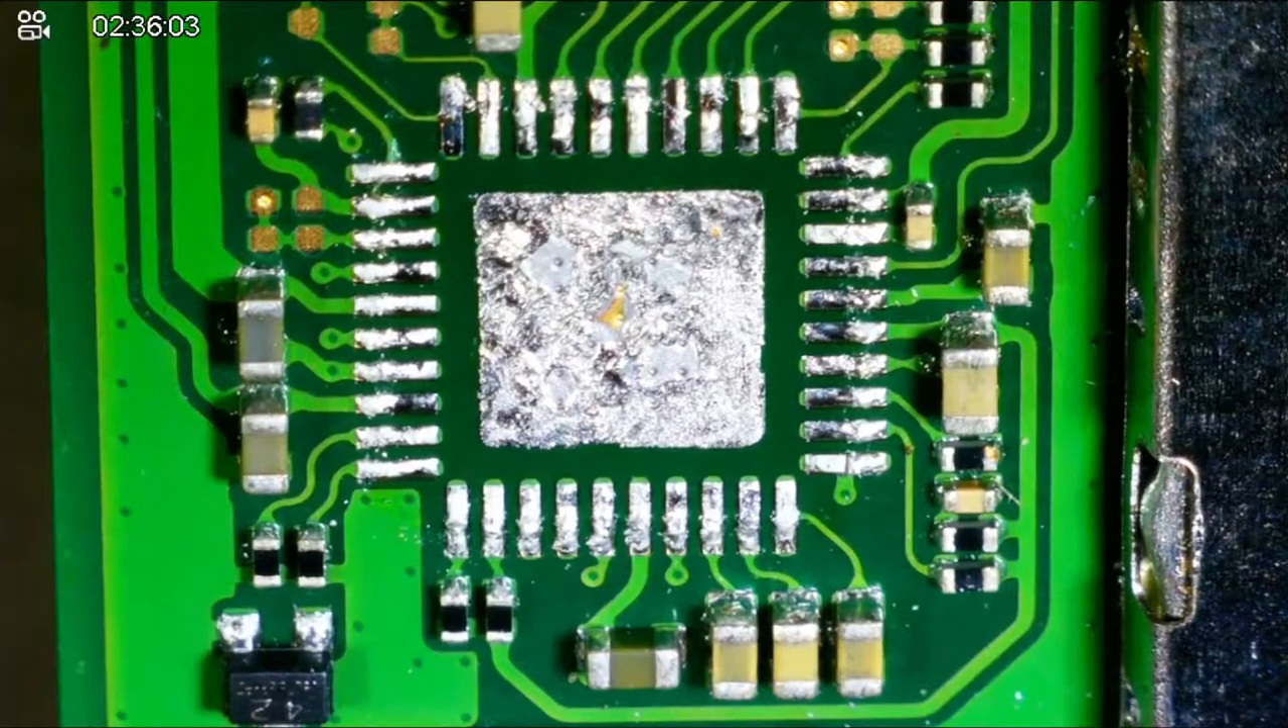Okay, that's the first time I pulled the chip and I don't see anything knocked off.